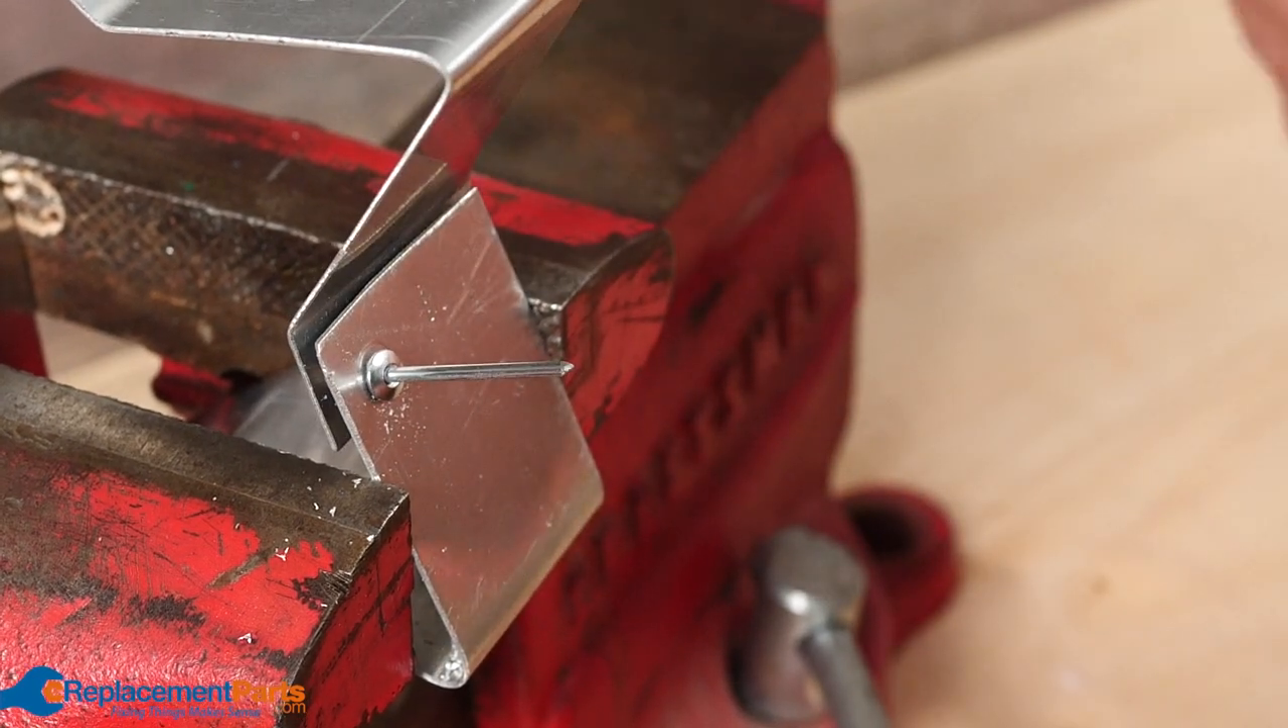We'll put our first rivet in, just sitting there for now.